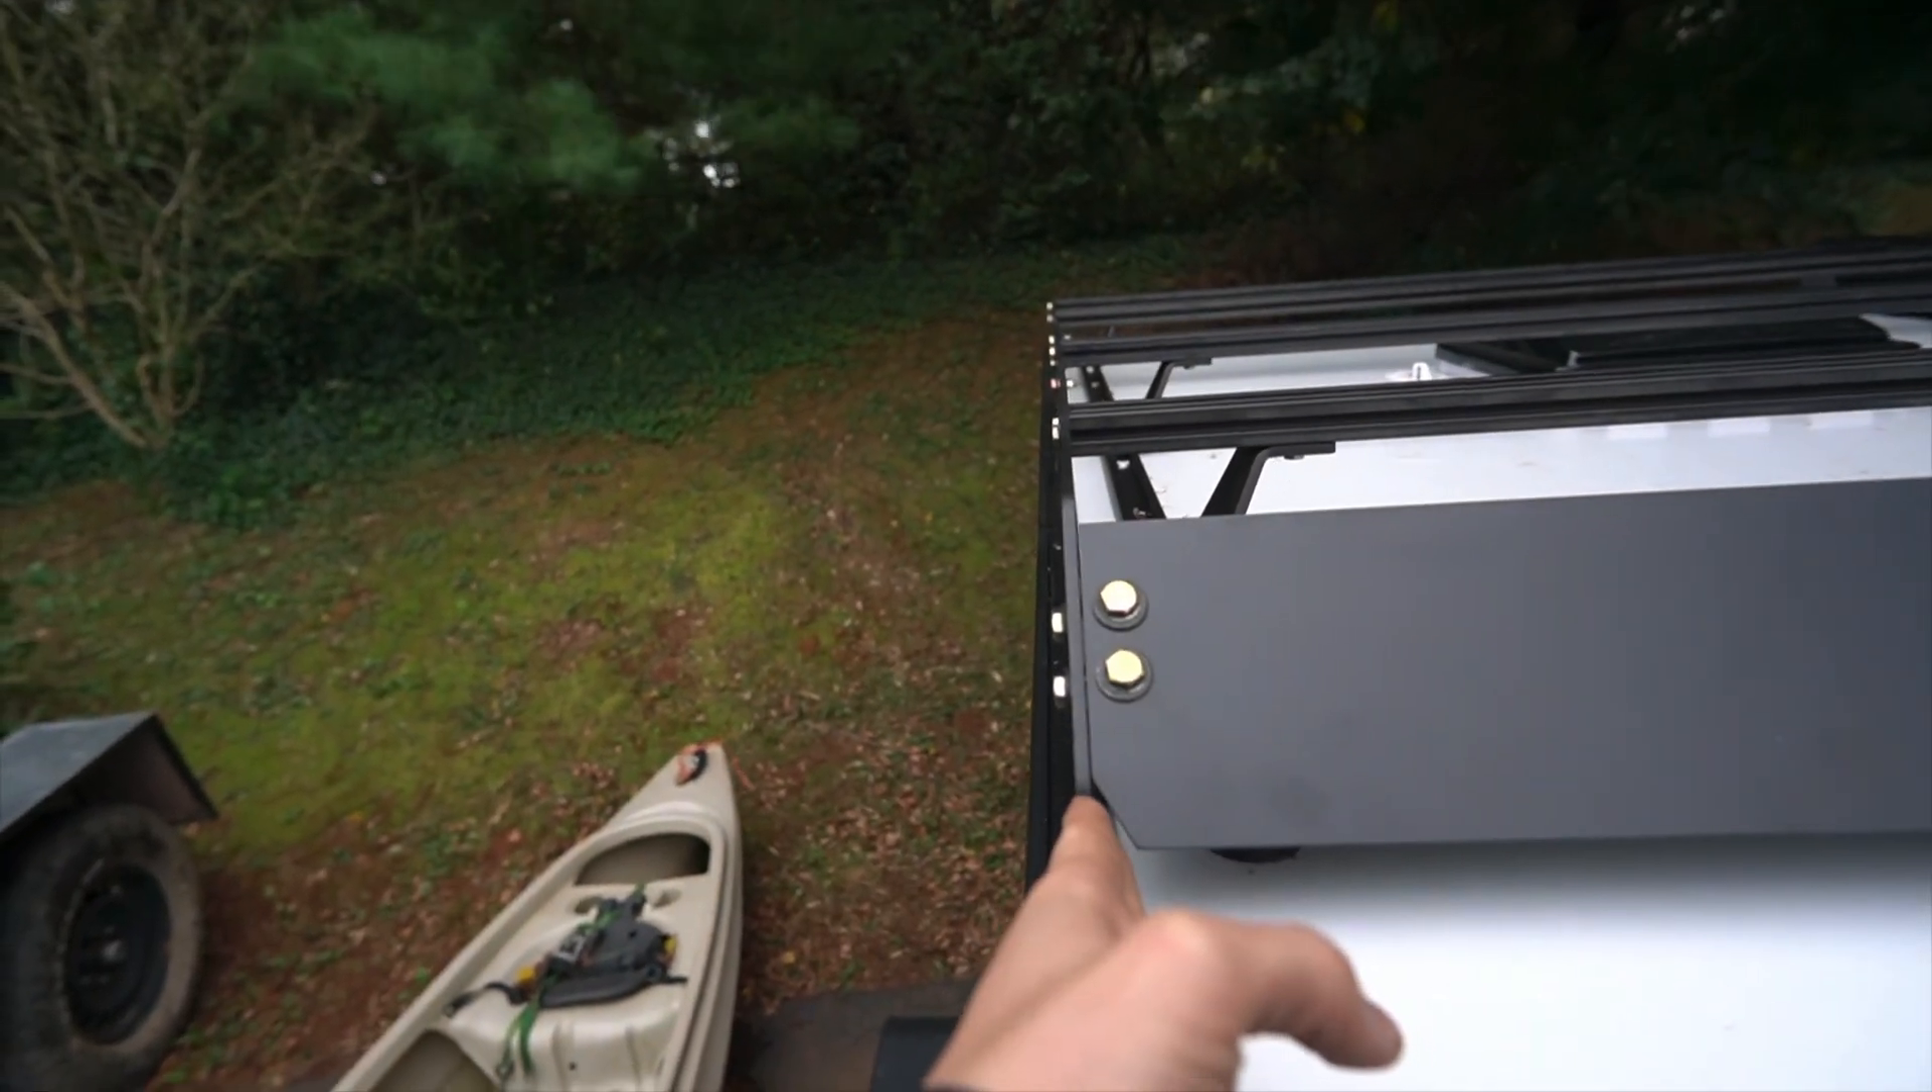All right, guys, so this is a rack all mounted up.